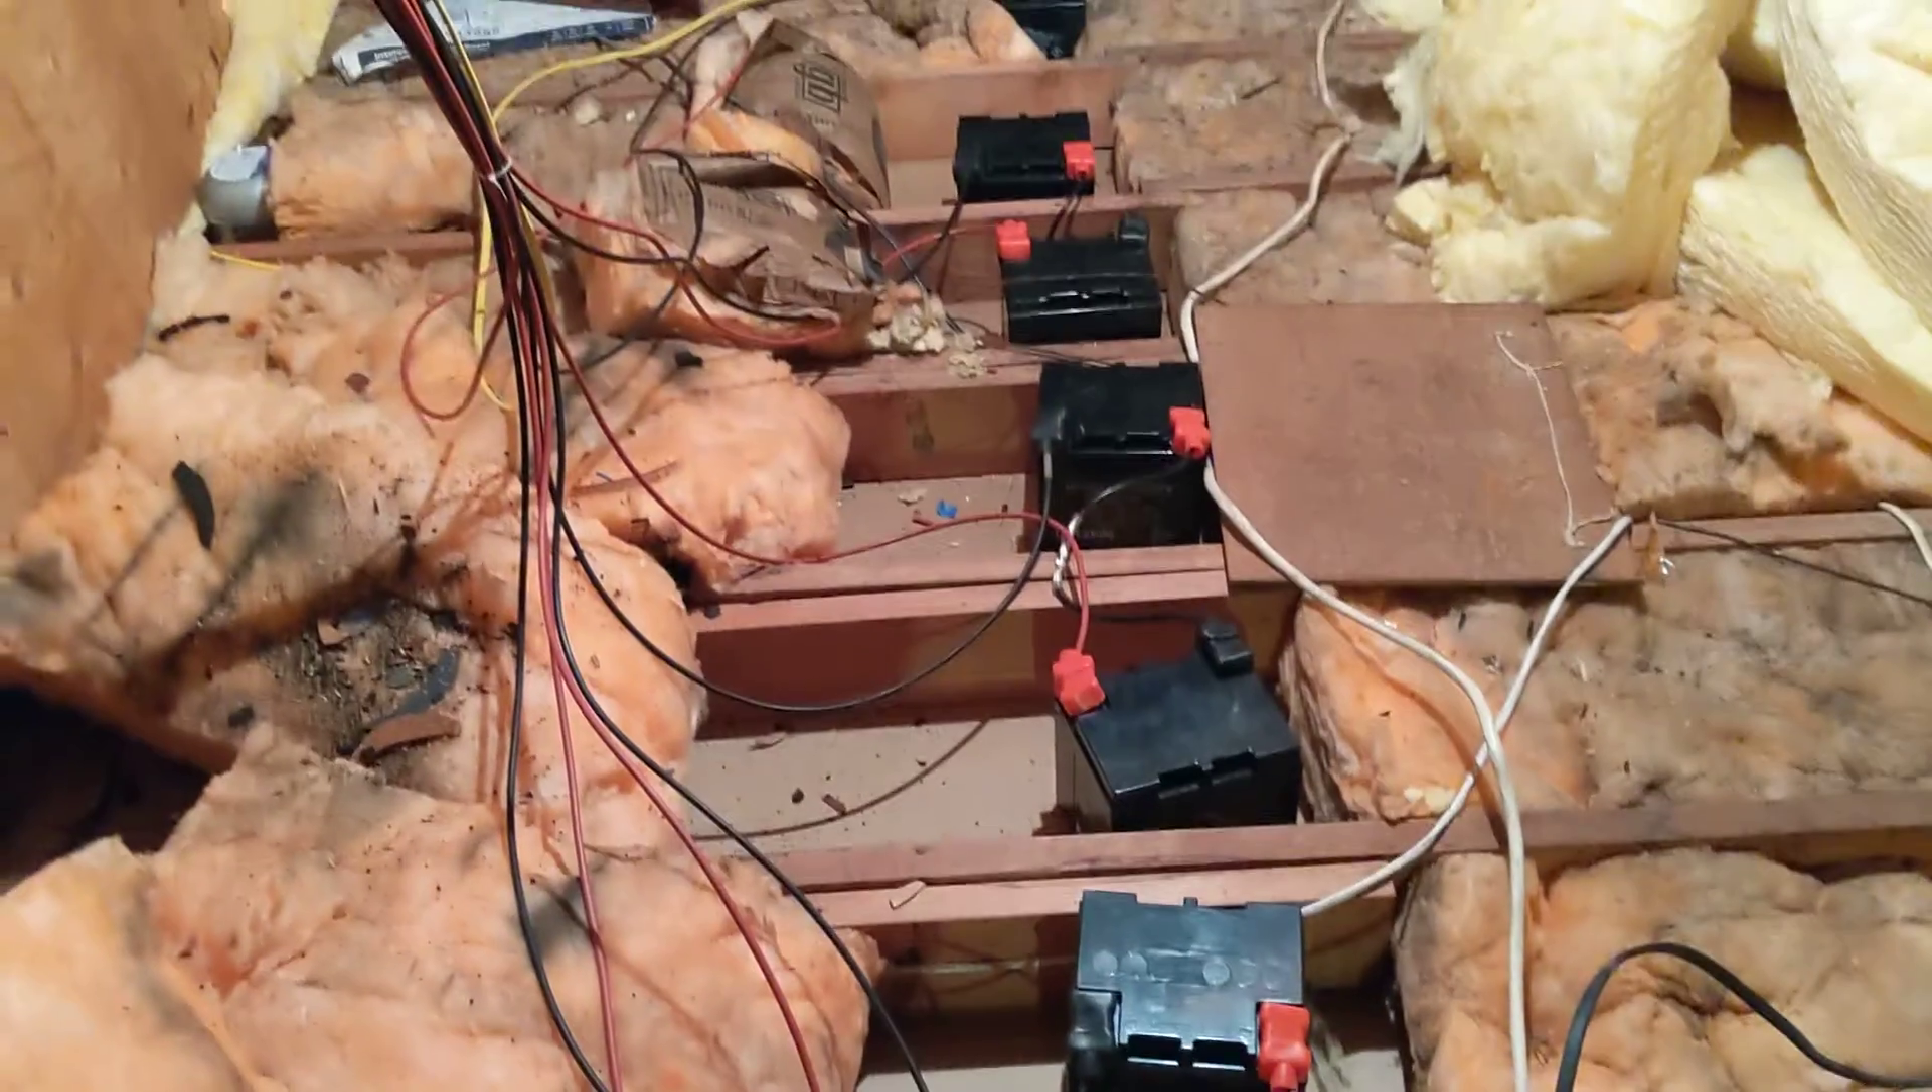So what I've ended up doing is I have actually set the batteries directly on top of that upper wall and the batteries are installed but the insulation obviously is not.